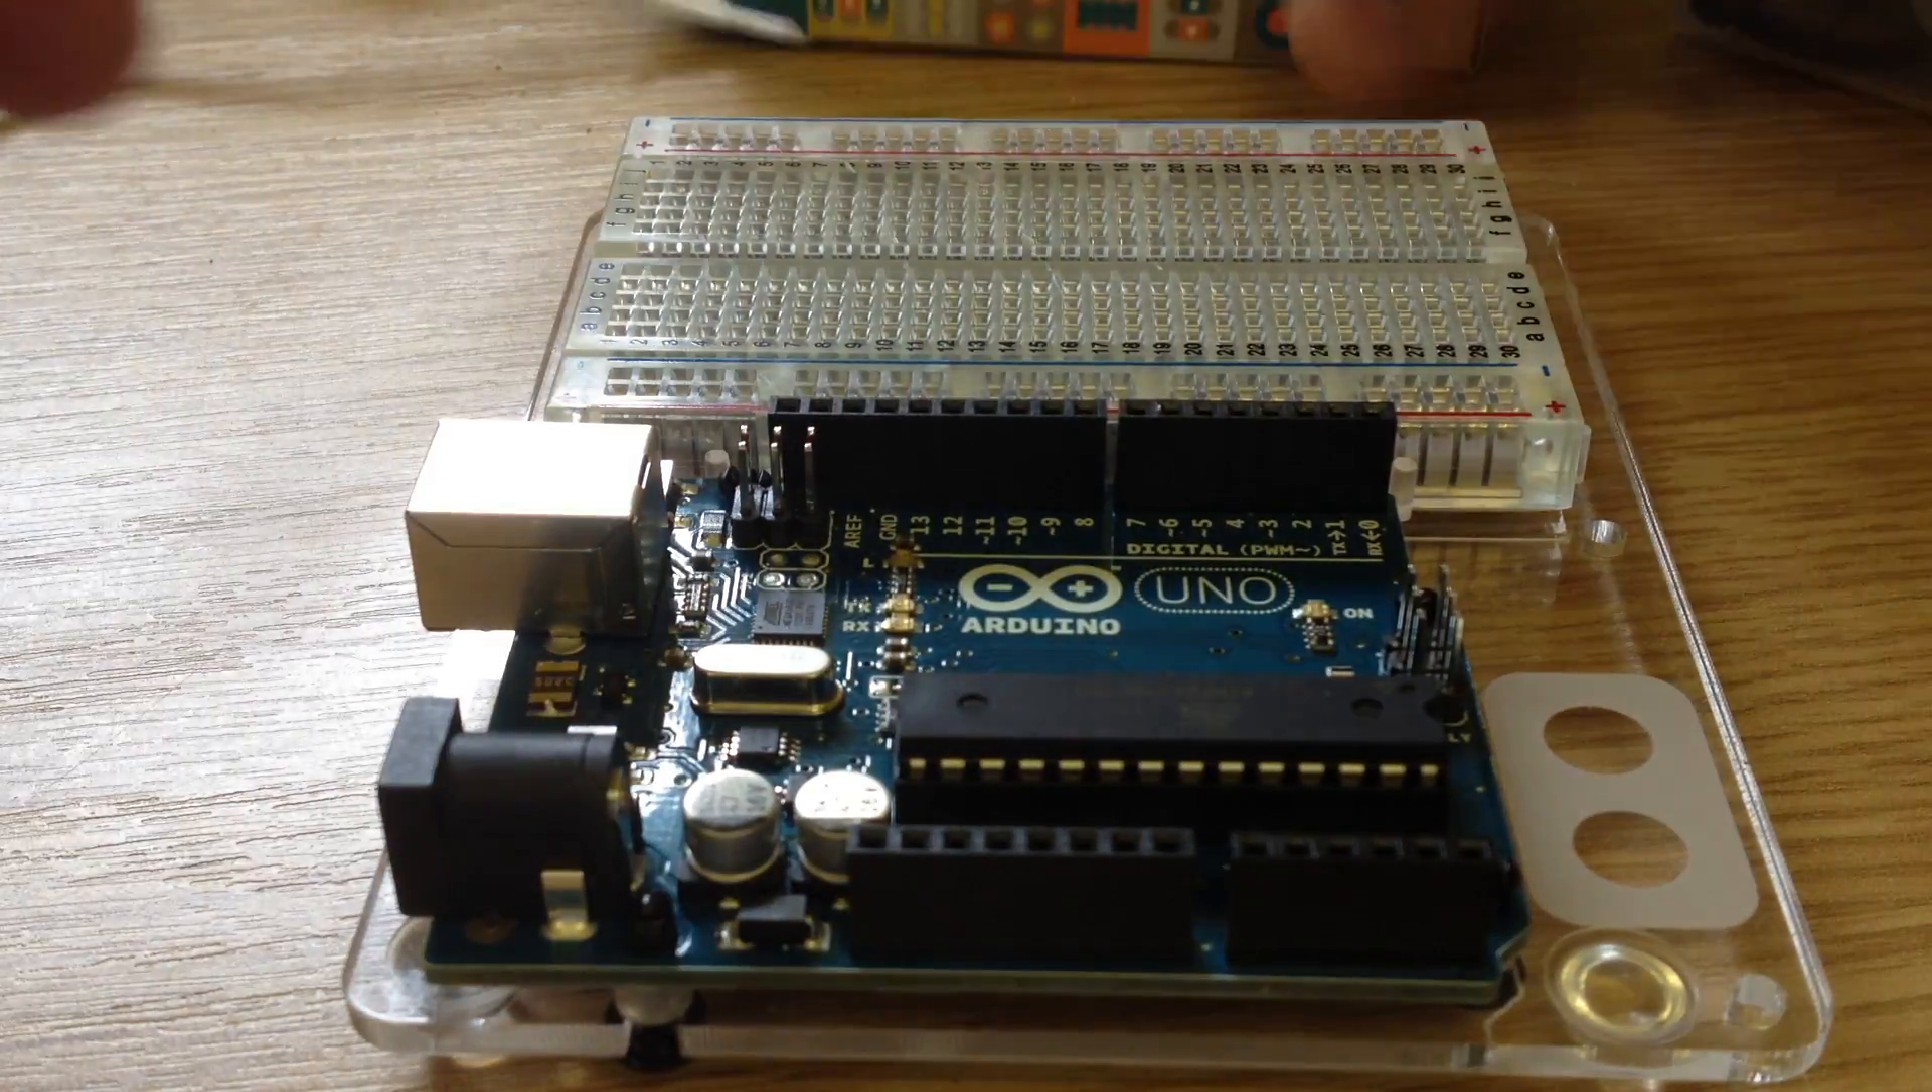There's my assembled unit now. There. So that's the Arduino. The breadboard. And the base plate. All solid.